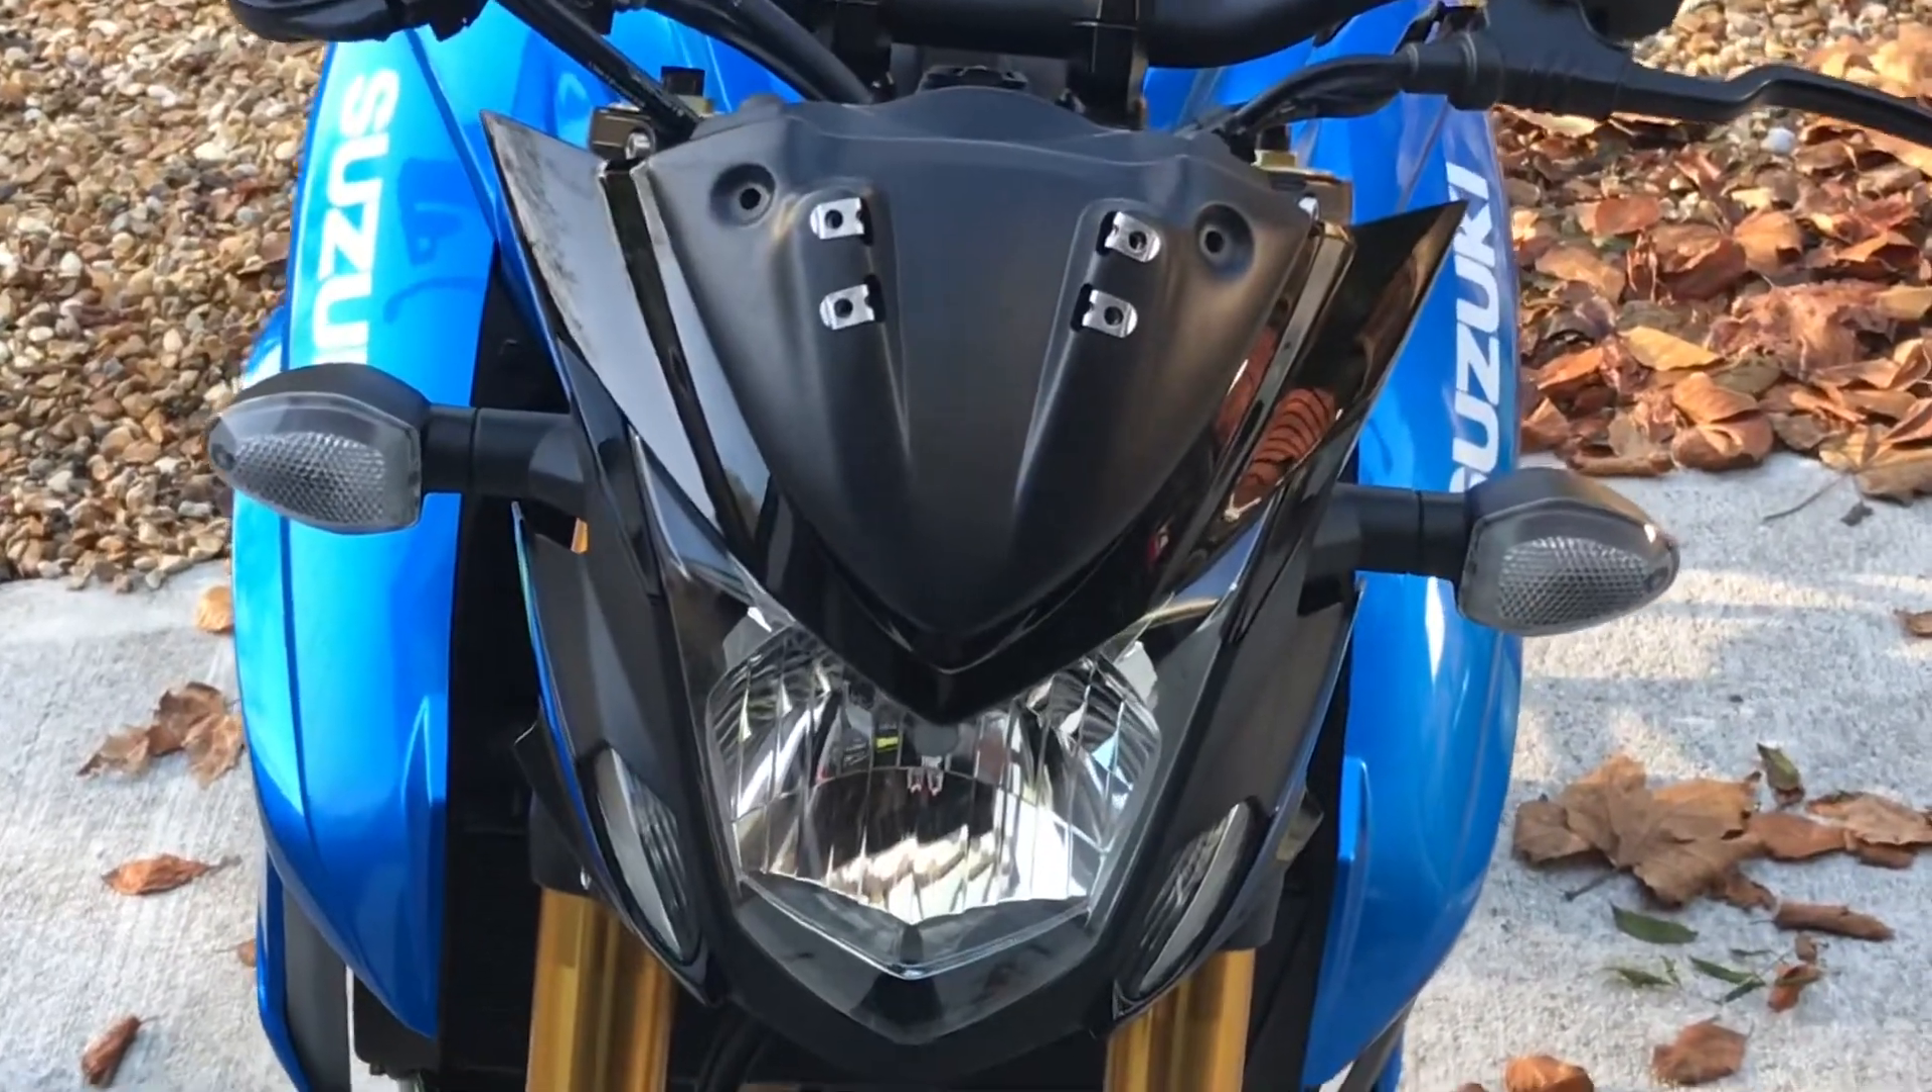I haven't really put the bolts in the top yet.